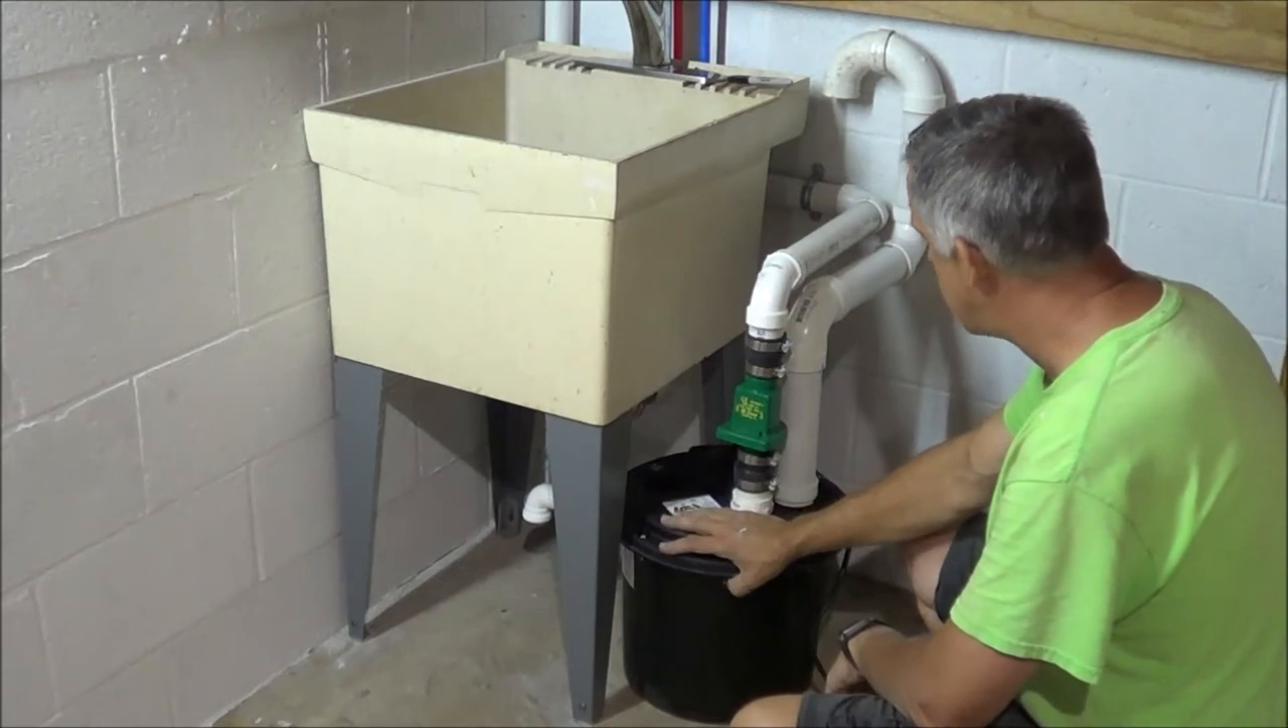So here's the finished install. All the plumbing is done for the pump system itself.